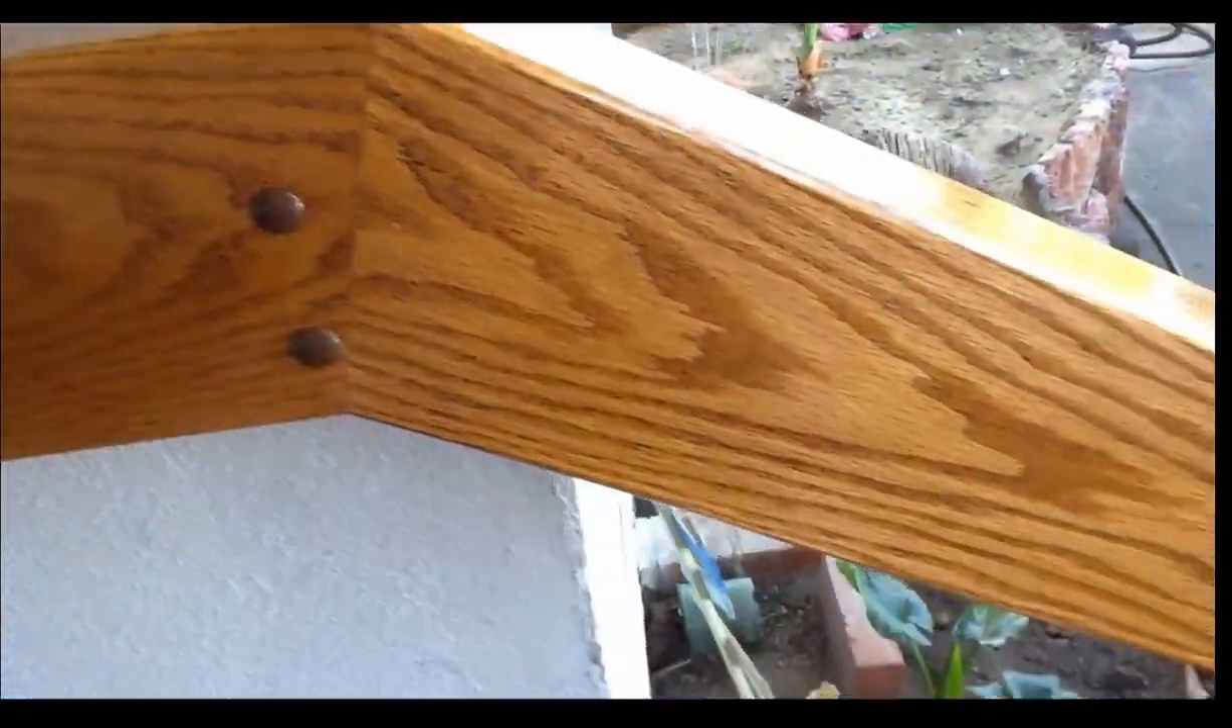The joints are nice and clean. See how clean the joints are? Nice and tight. All the way around.